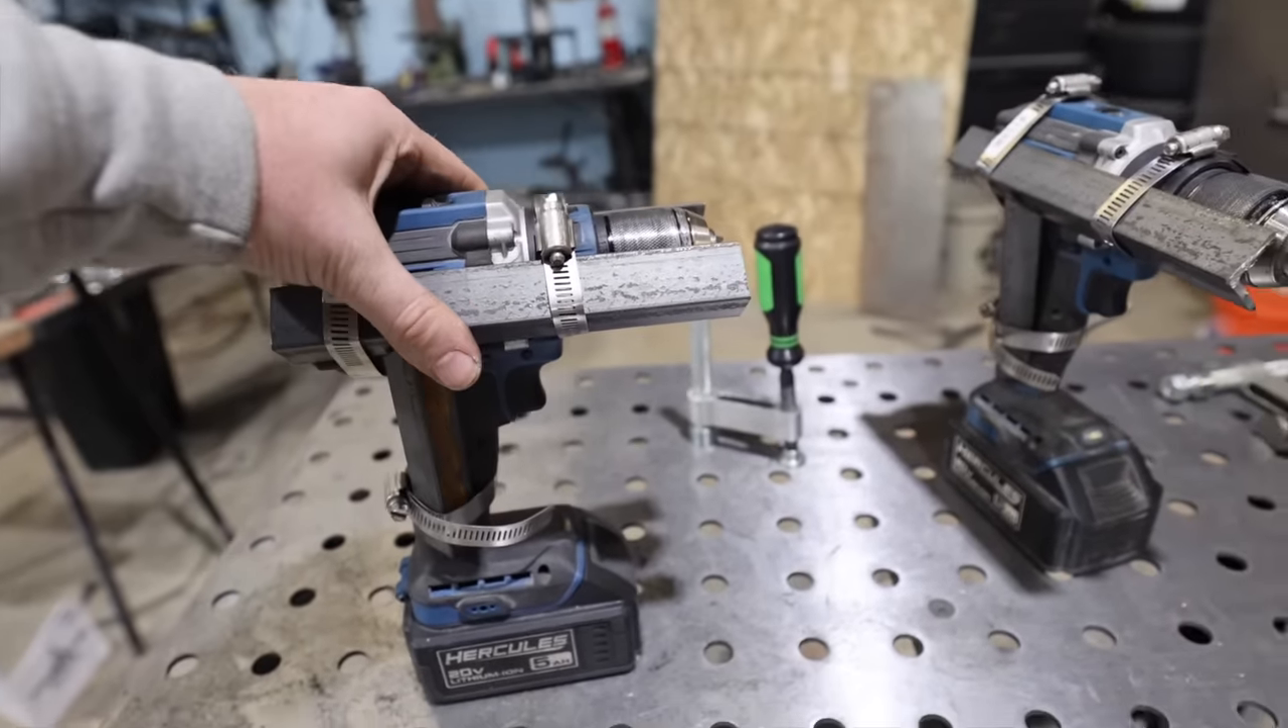This is just our metal casing that's going to hold the drill in place really, really well. Hose clamped onto our angle iron.